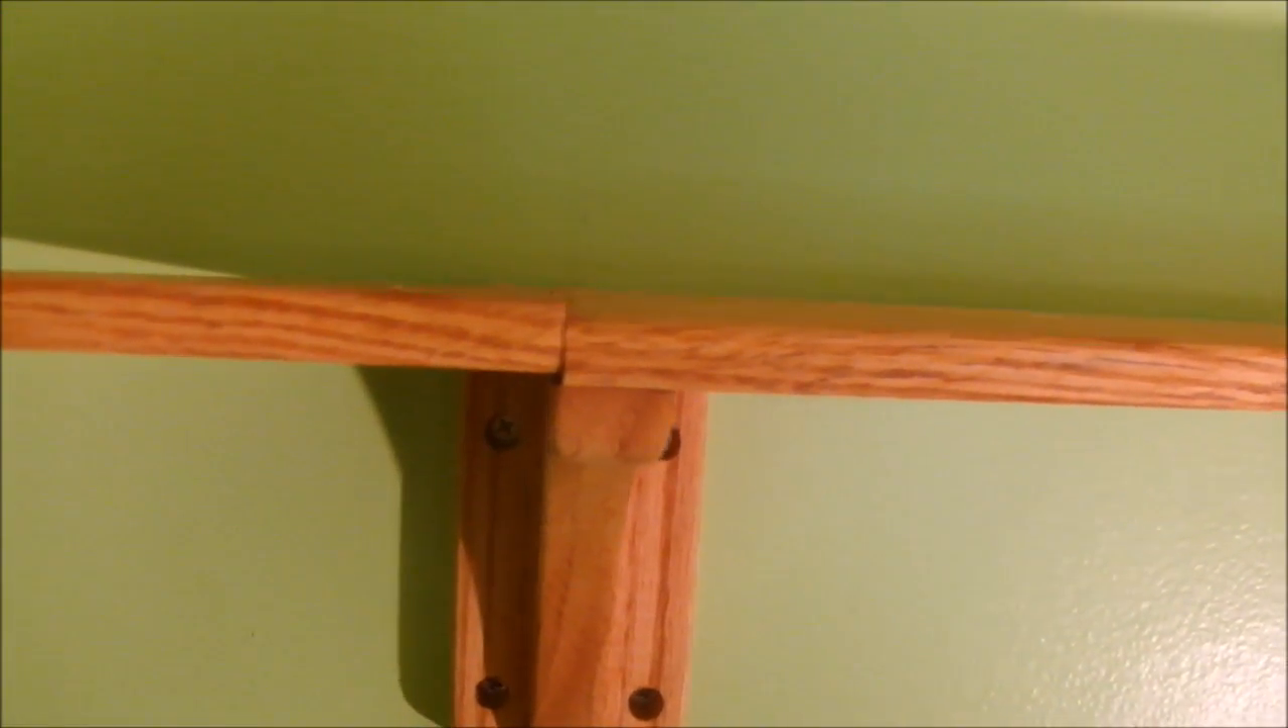I have a little bit of an issue with this joint here. You can see where the corner meets this board. It's not centered on my bracket, so I can't get a screw to come down into the bracket. I just got a couple screws in the back. So now this front is lifted away.